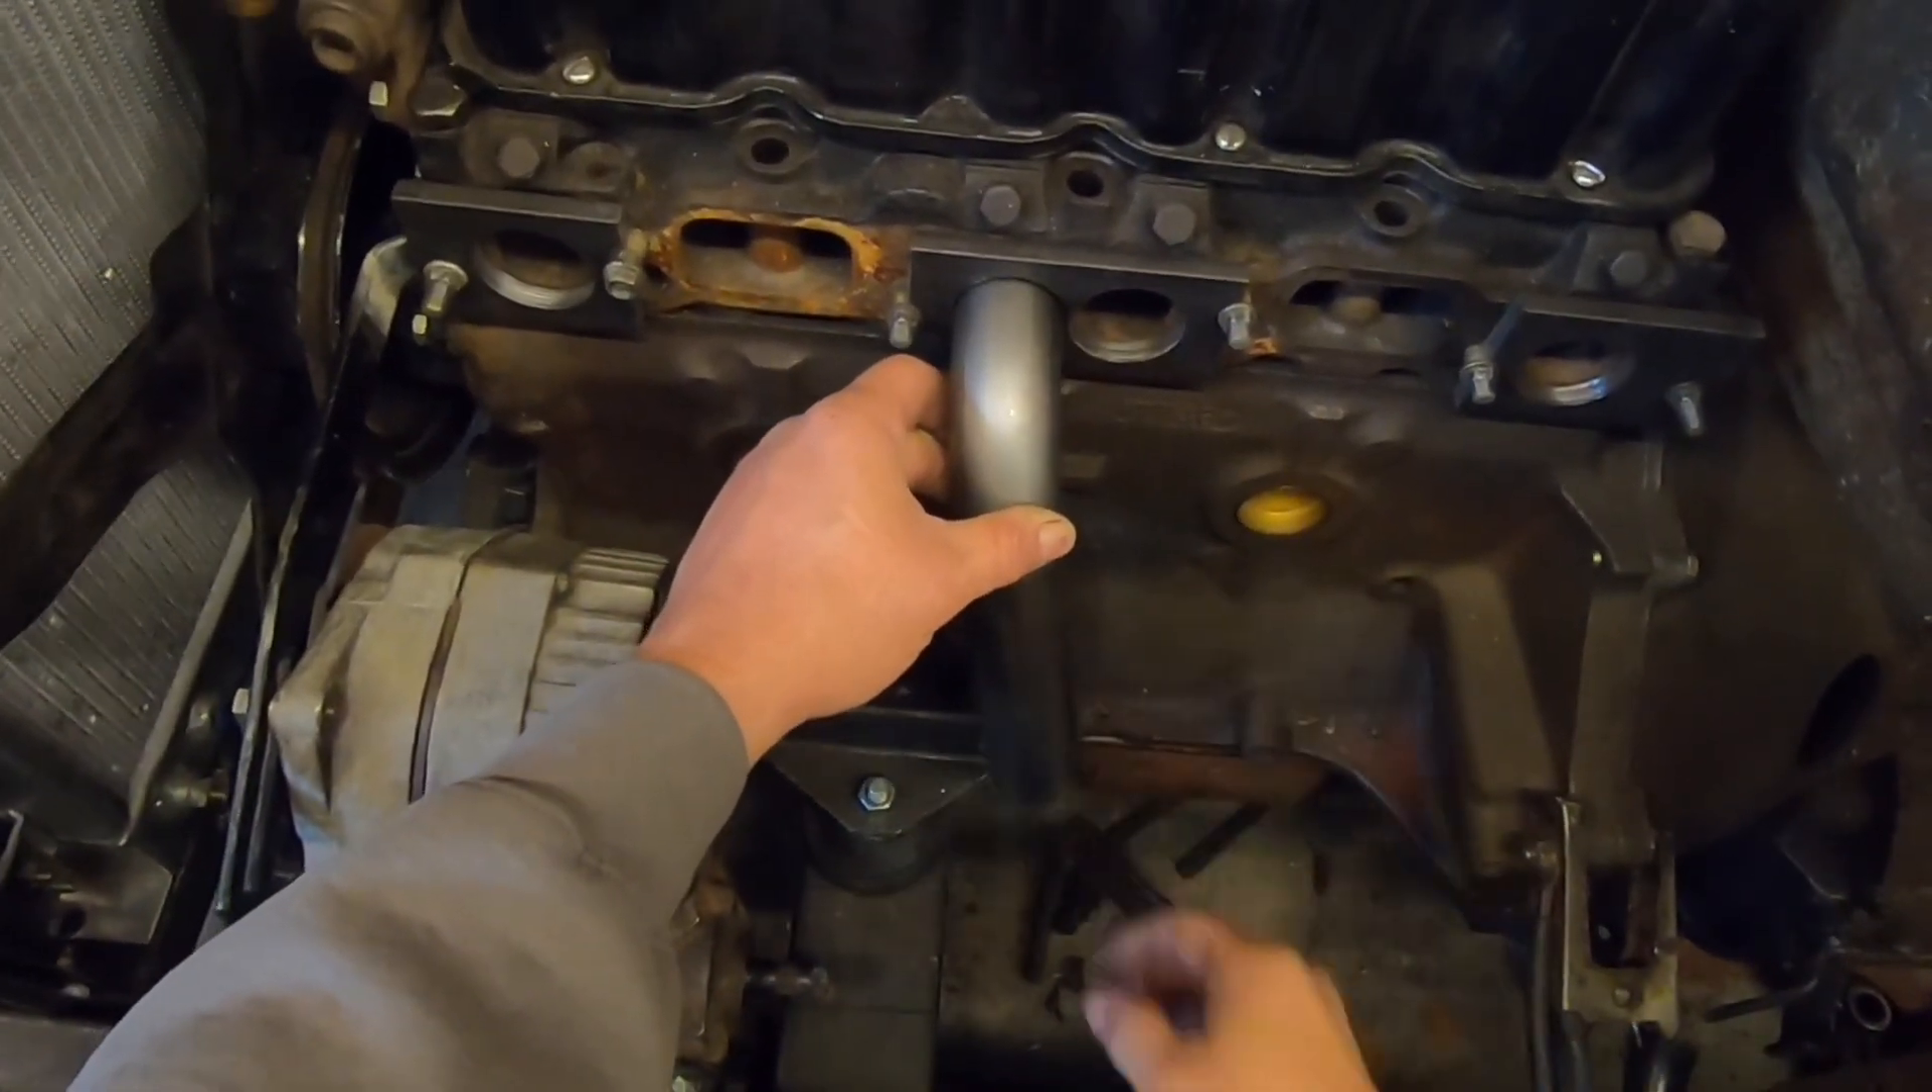I've just taken the intake manifold out of the way just so I can get in here and work.